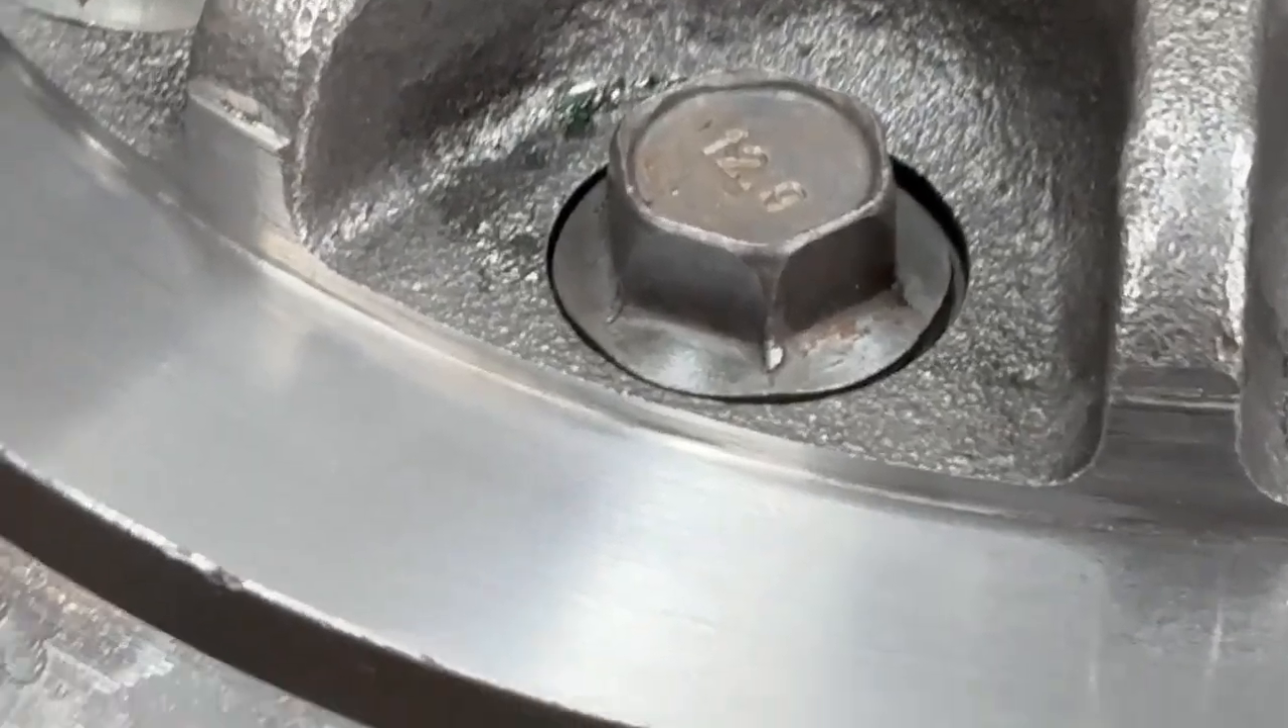We've got the 12 .9 grade flanged head bolts that fit in there perfectly.